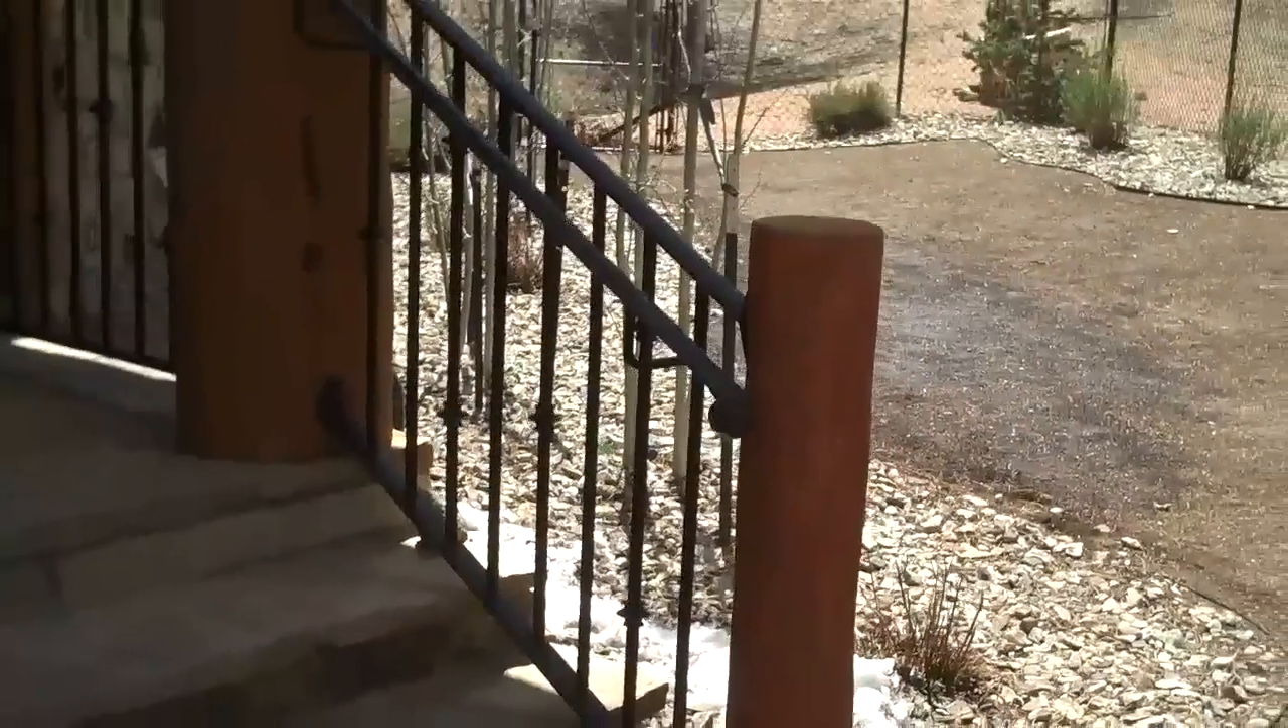Well there you go we got us a new hand railing.